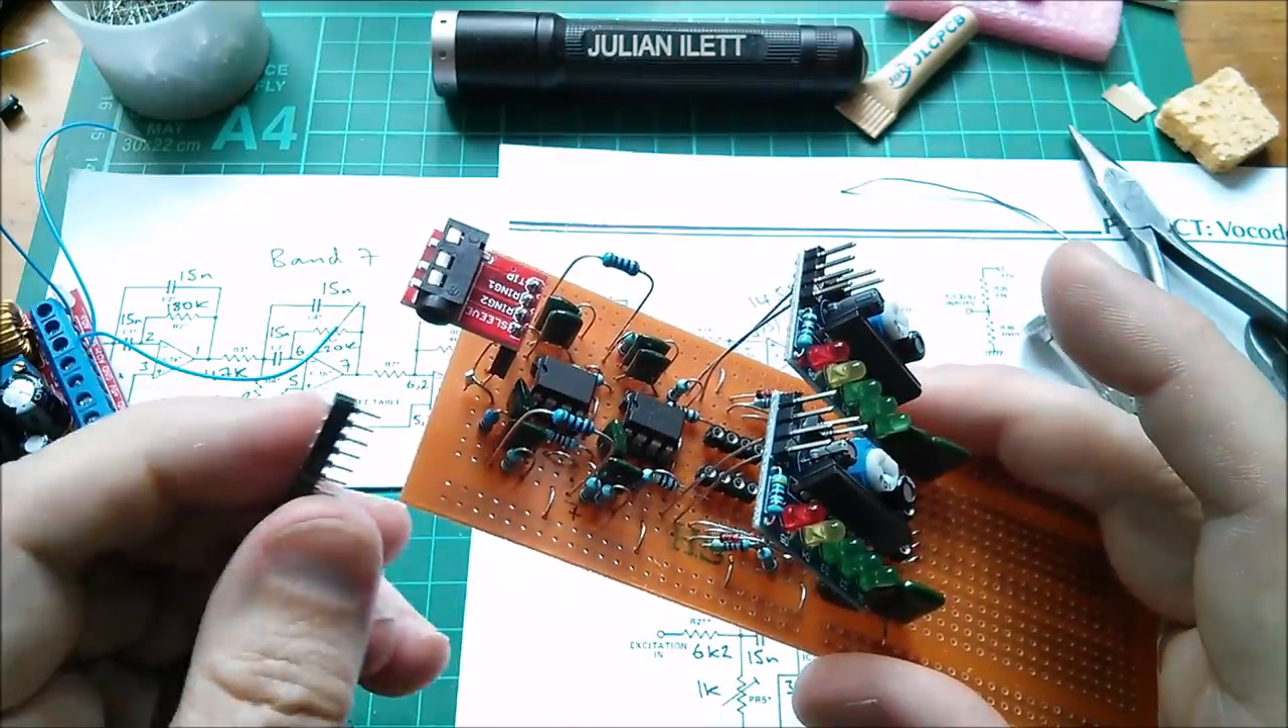Right, so that's my VU meters on there. A little, not very elegant connector there for this 3 .5mm jack.